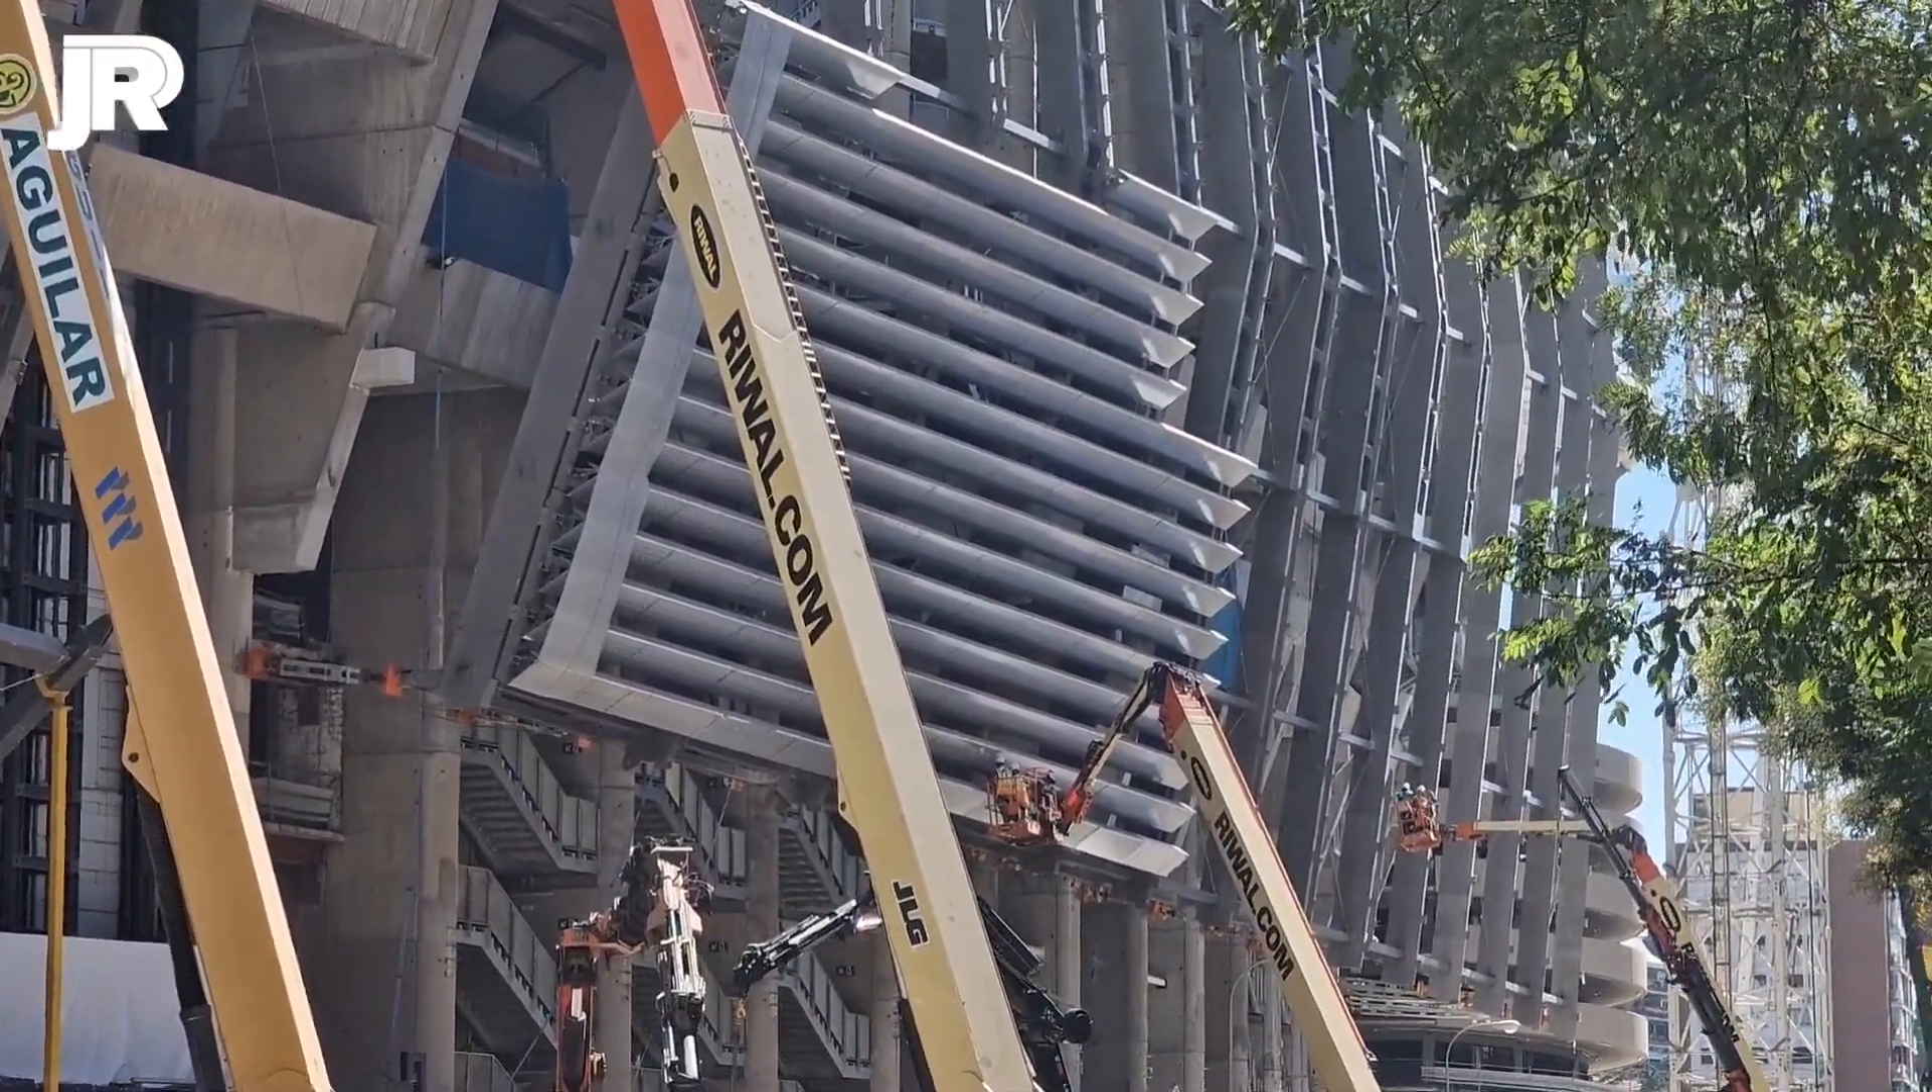Vemos cómo han avanzado con las lamas en el día de ayer tenemos todas estas instaladas ya.